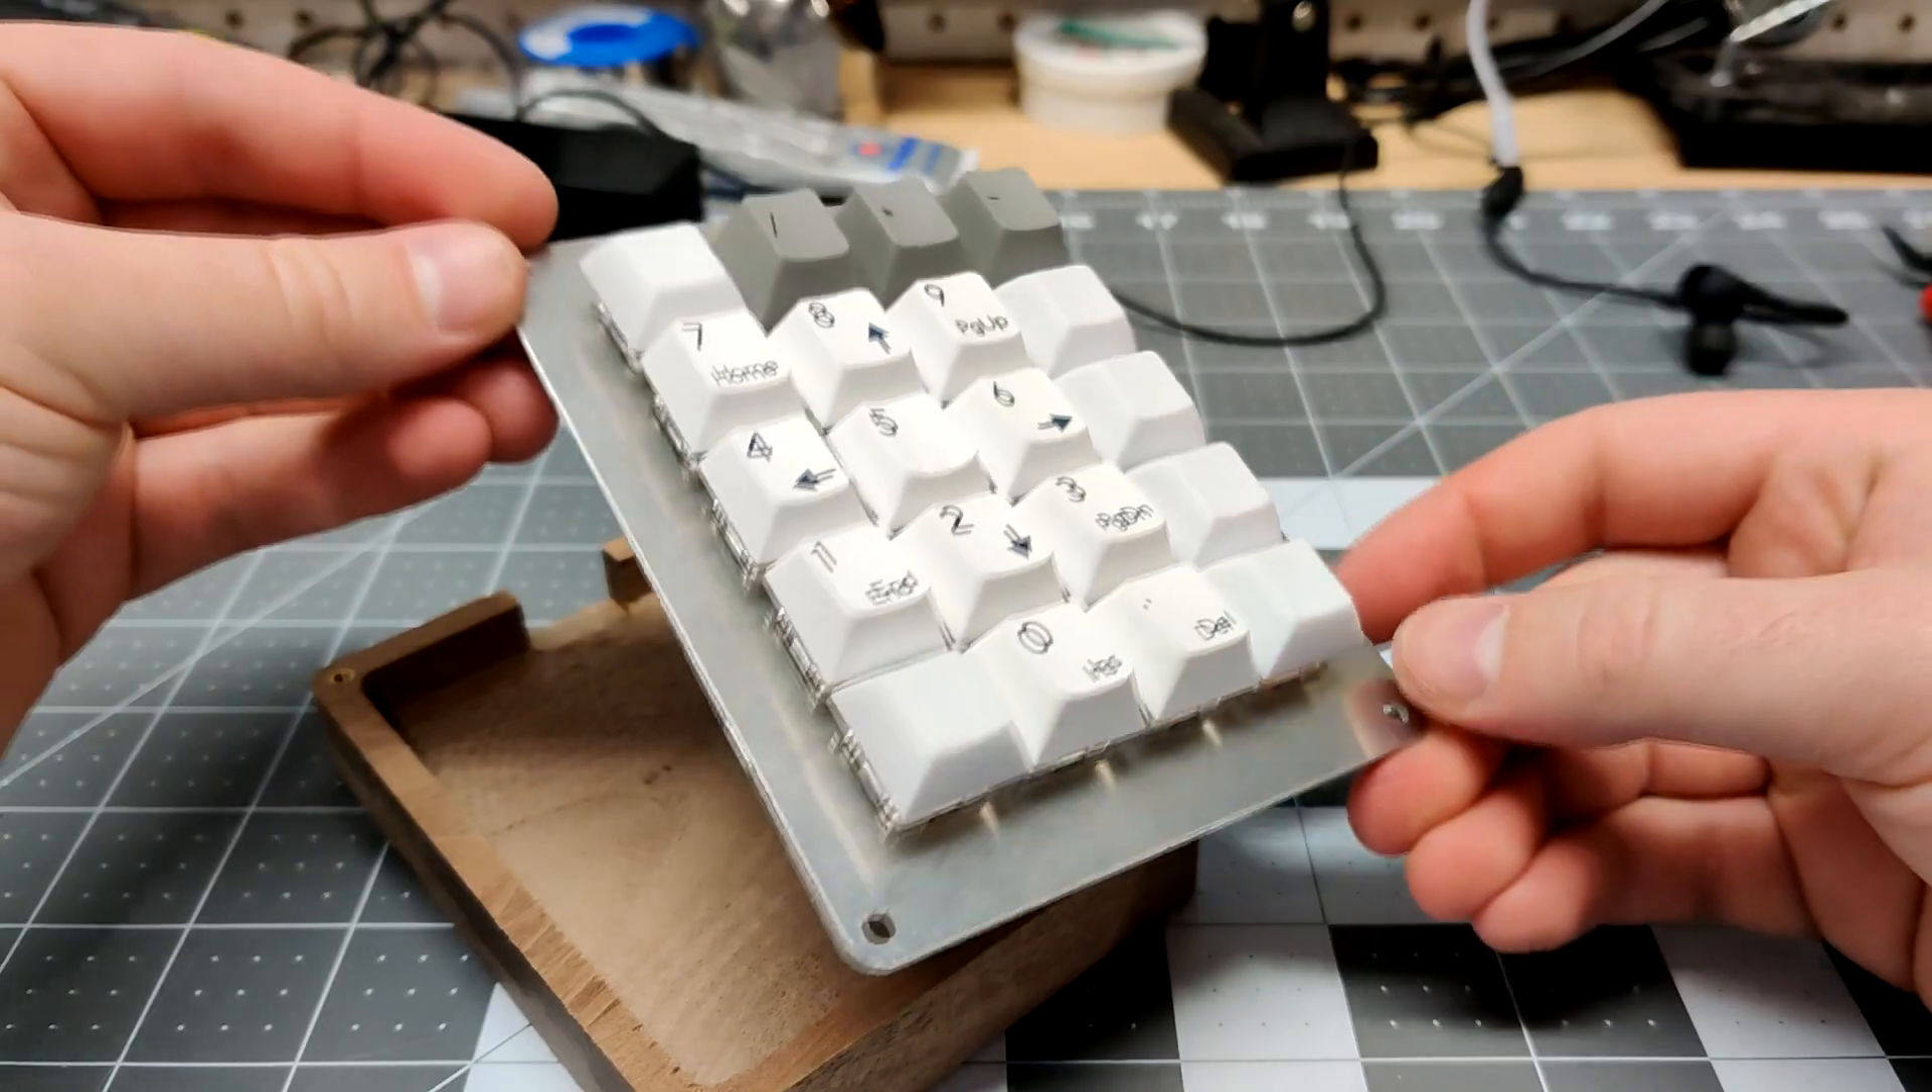All right so here is um the plate all assembled.